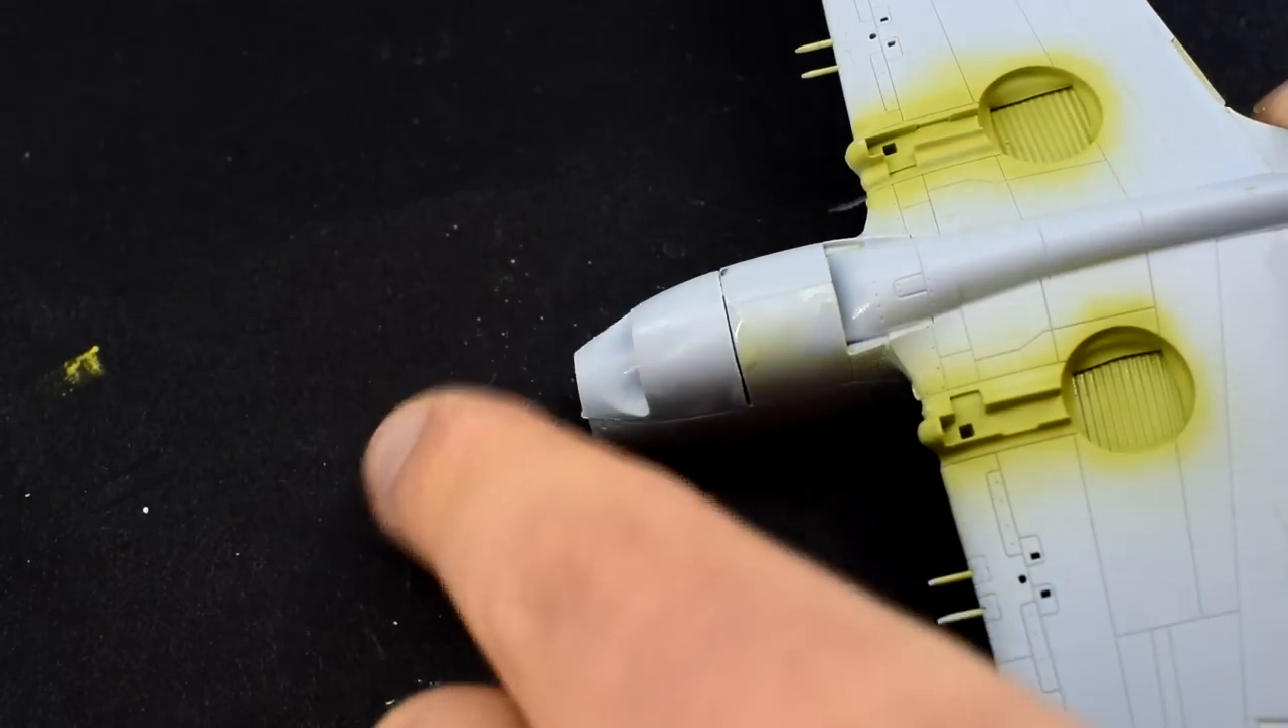The nose intake is cemented into place on the front of the model.